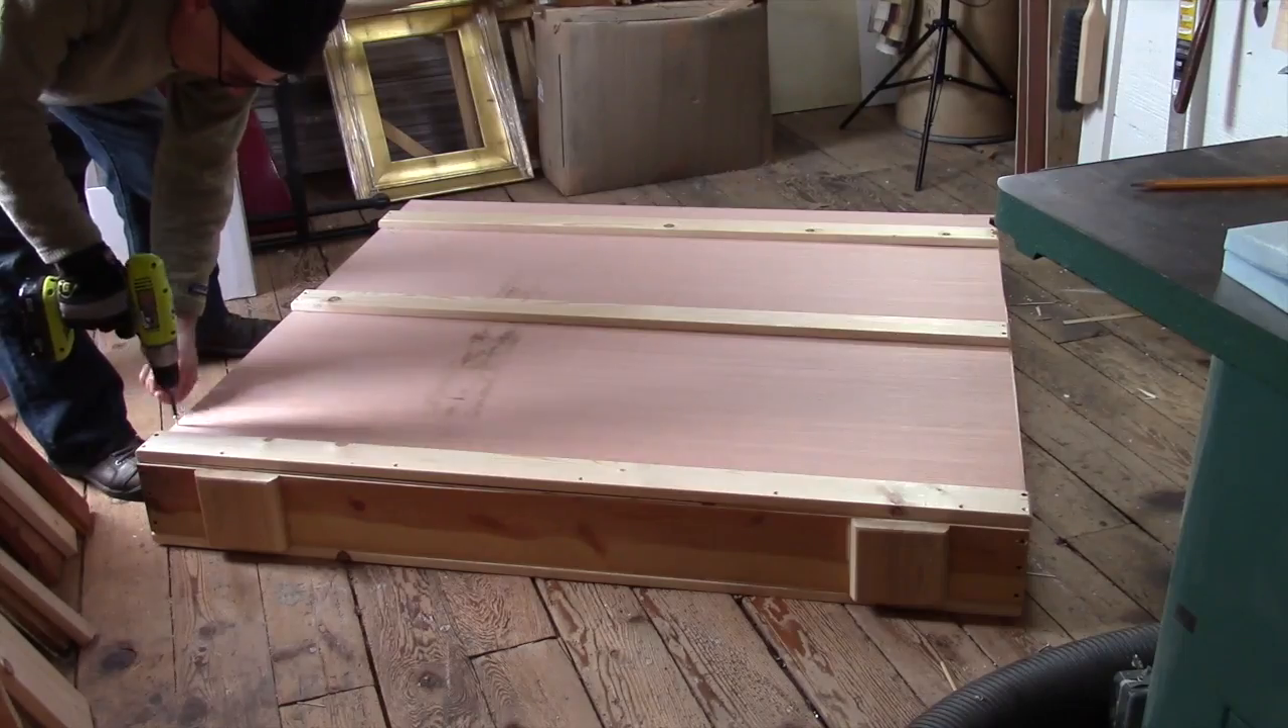You can see I've got all three of the pine pieces are attached.